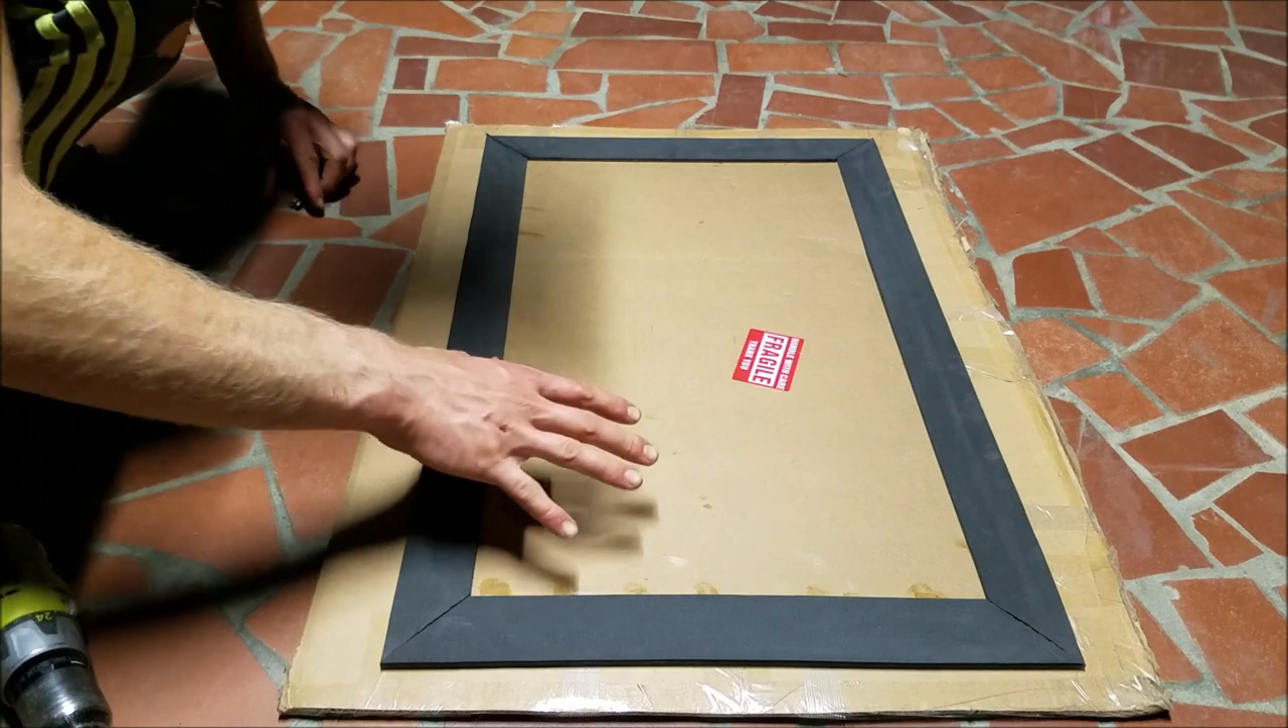That is how your window should look after putting the rubber gasket thing on it.